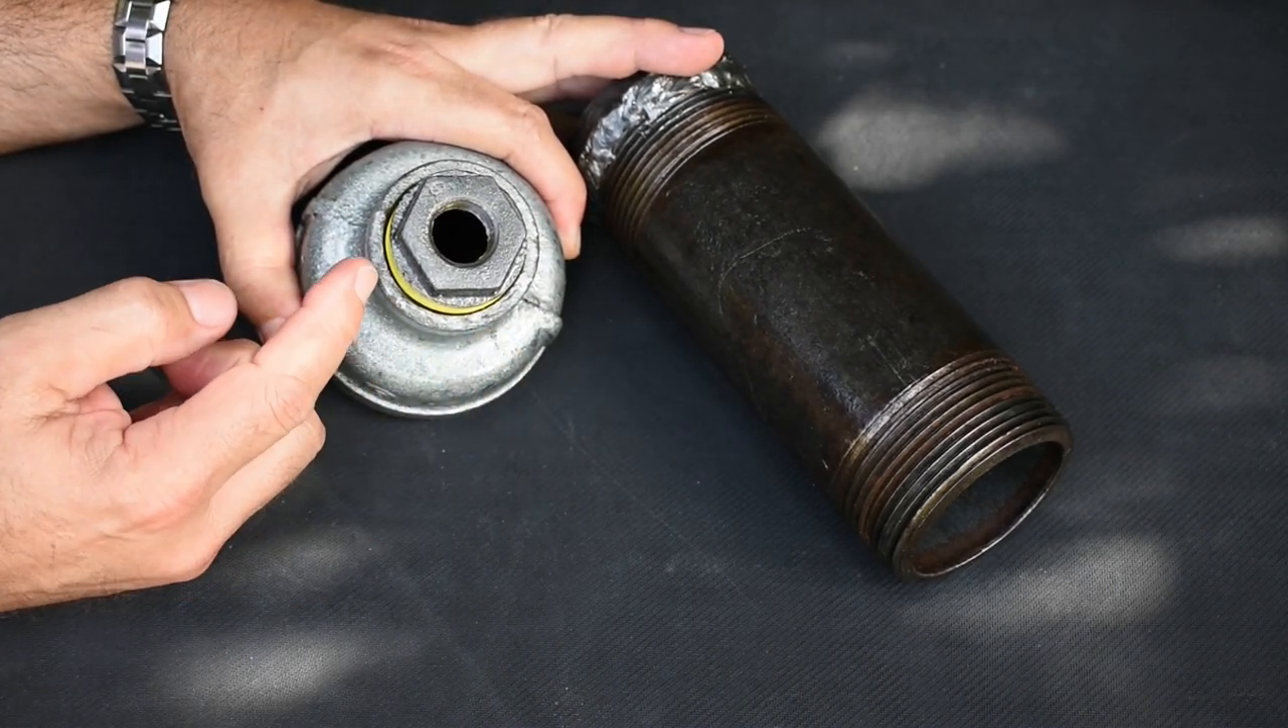I placed a reducer bushing that goes from one and a quarter down to half inch.